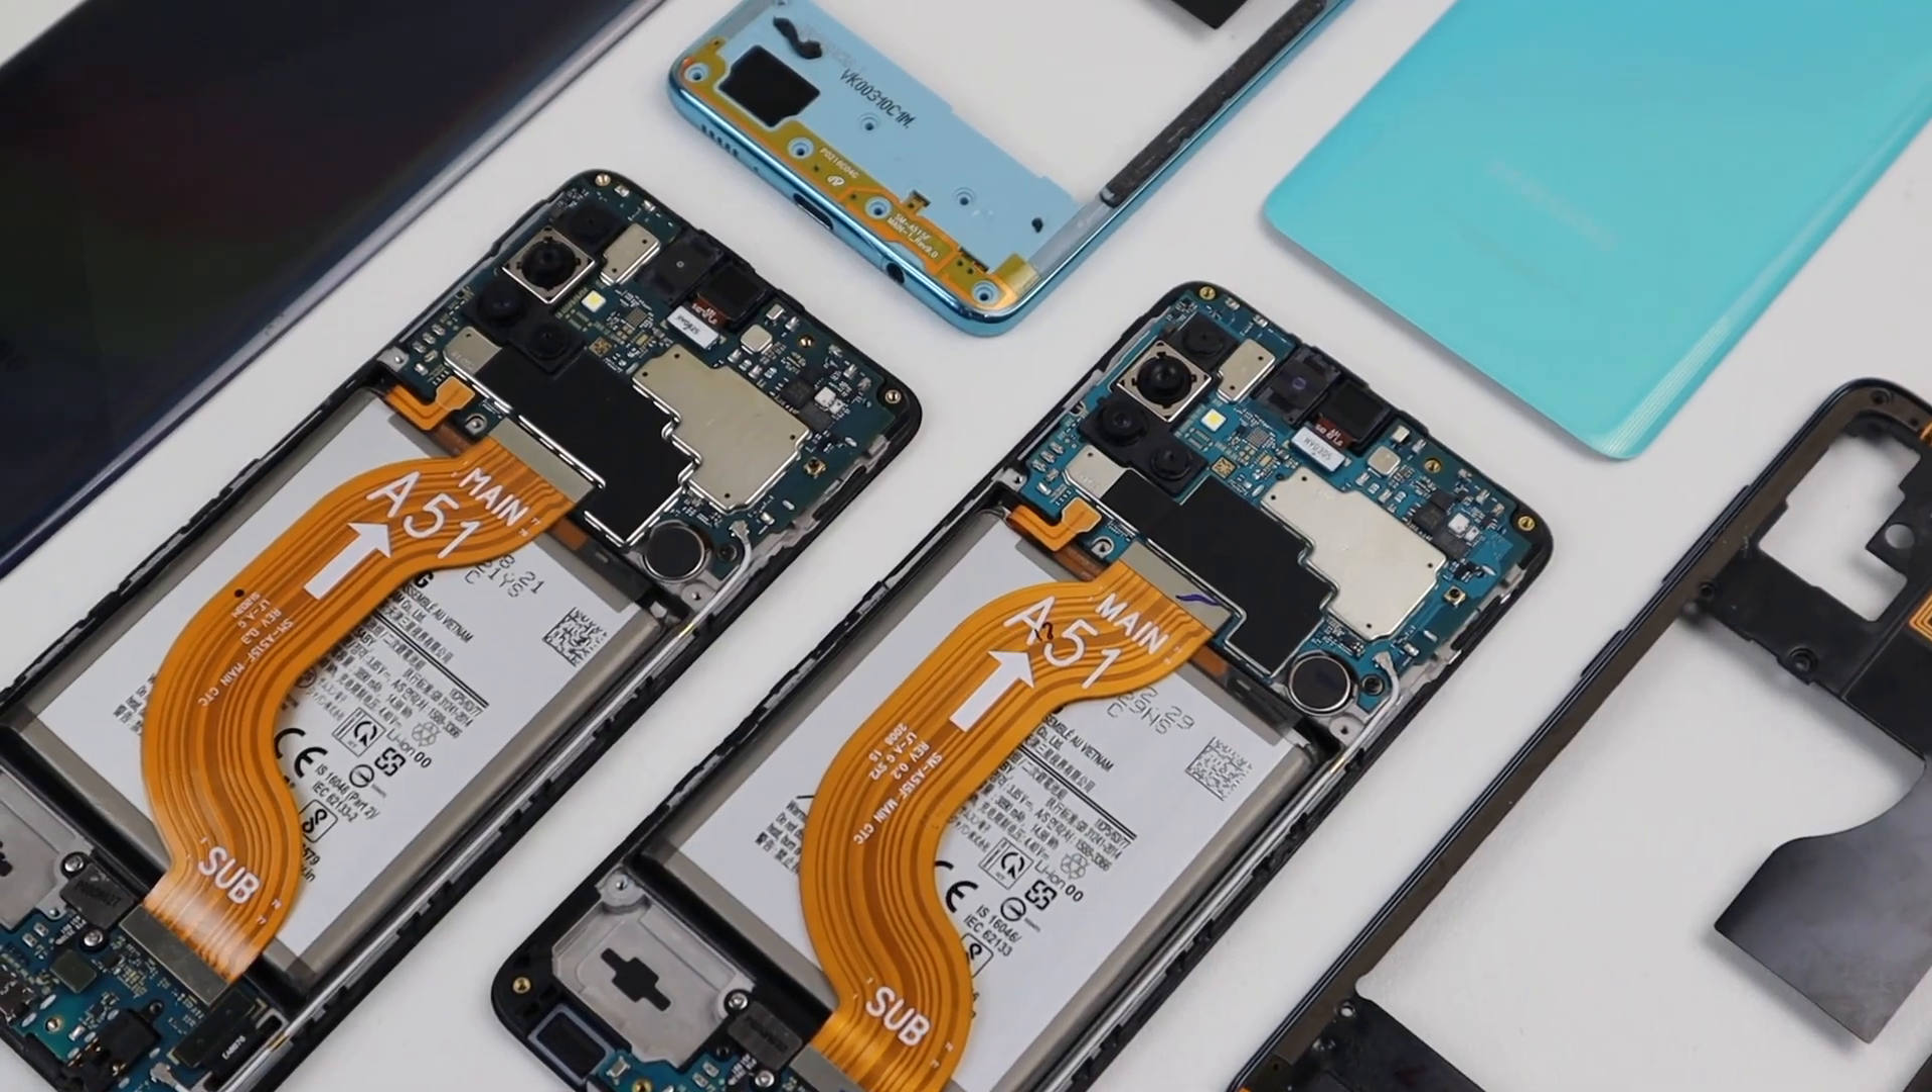With the backs removed, we get our first look inside these phones.